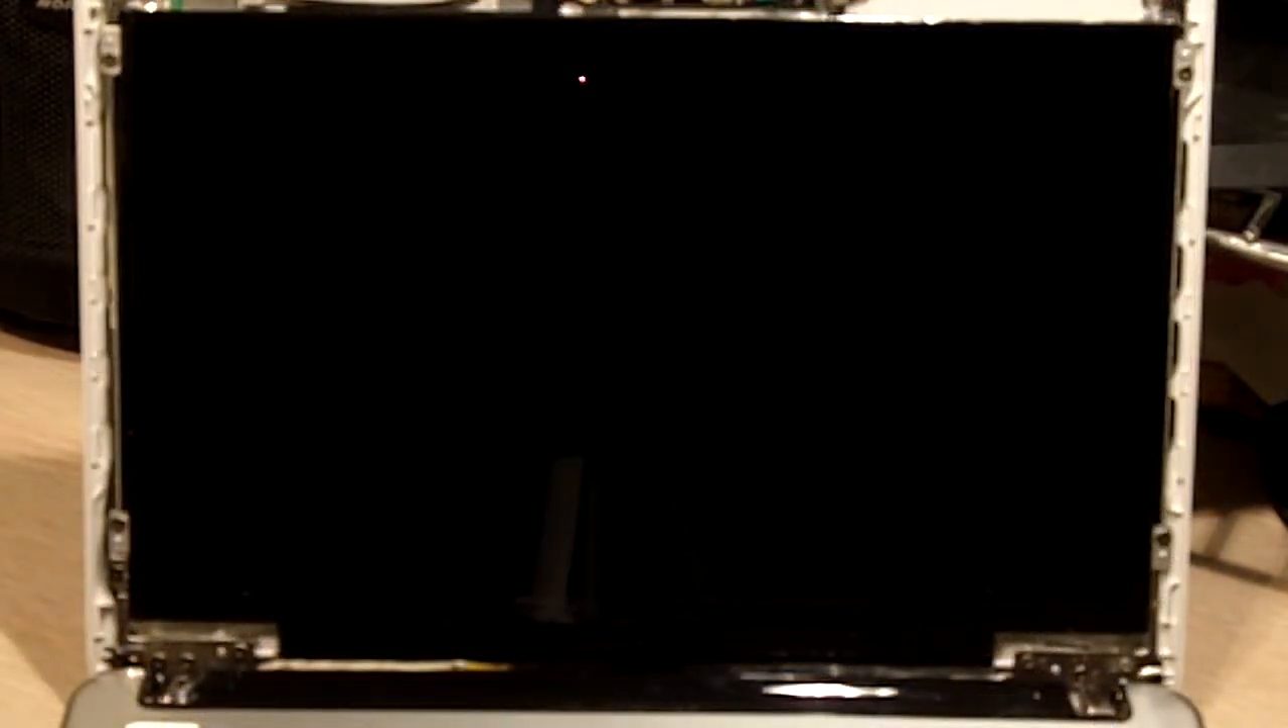Now all that remains to be done is to put the bezel back in place.